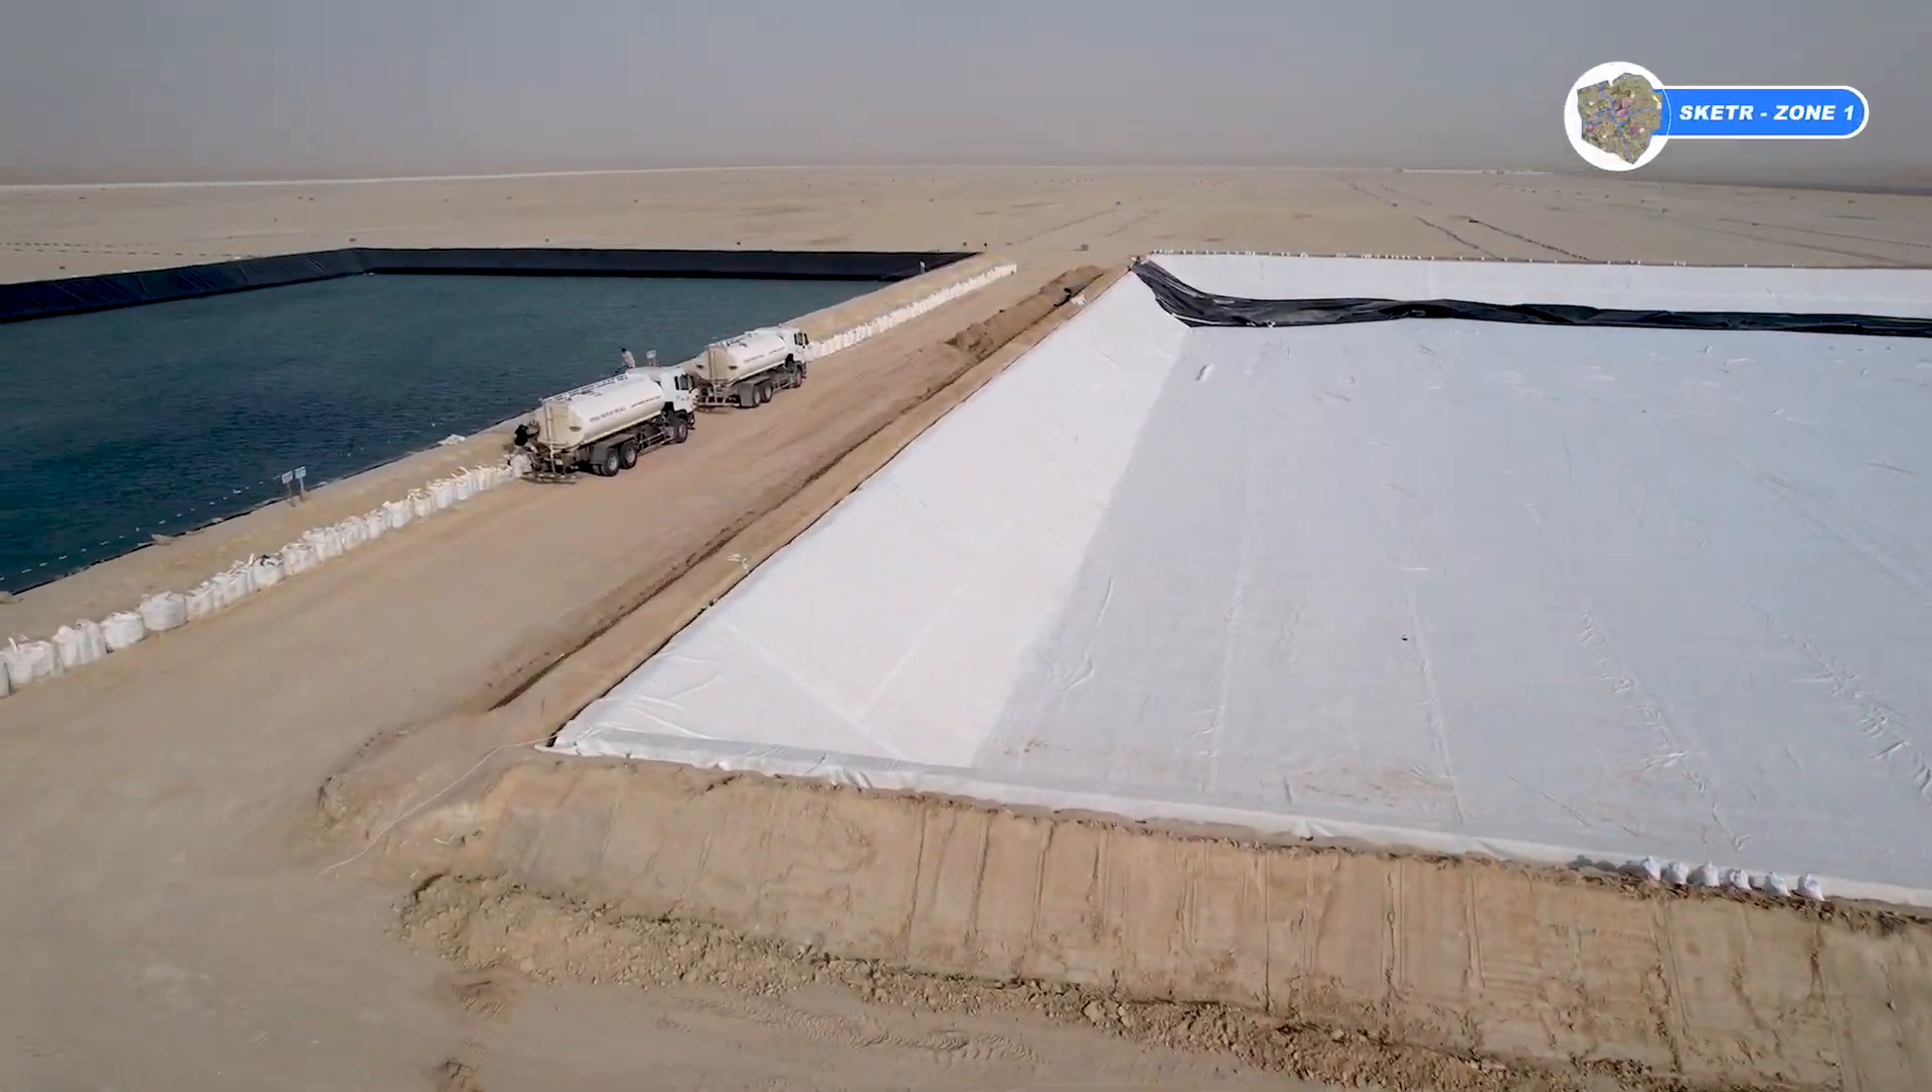80 % completed, geotextile installation completed, remaining geomembrane installation and testing prior to inspection.